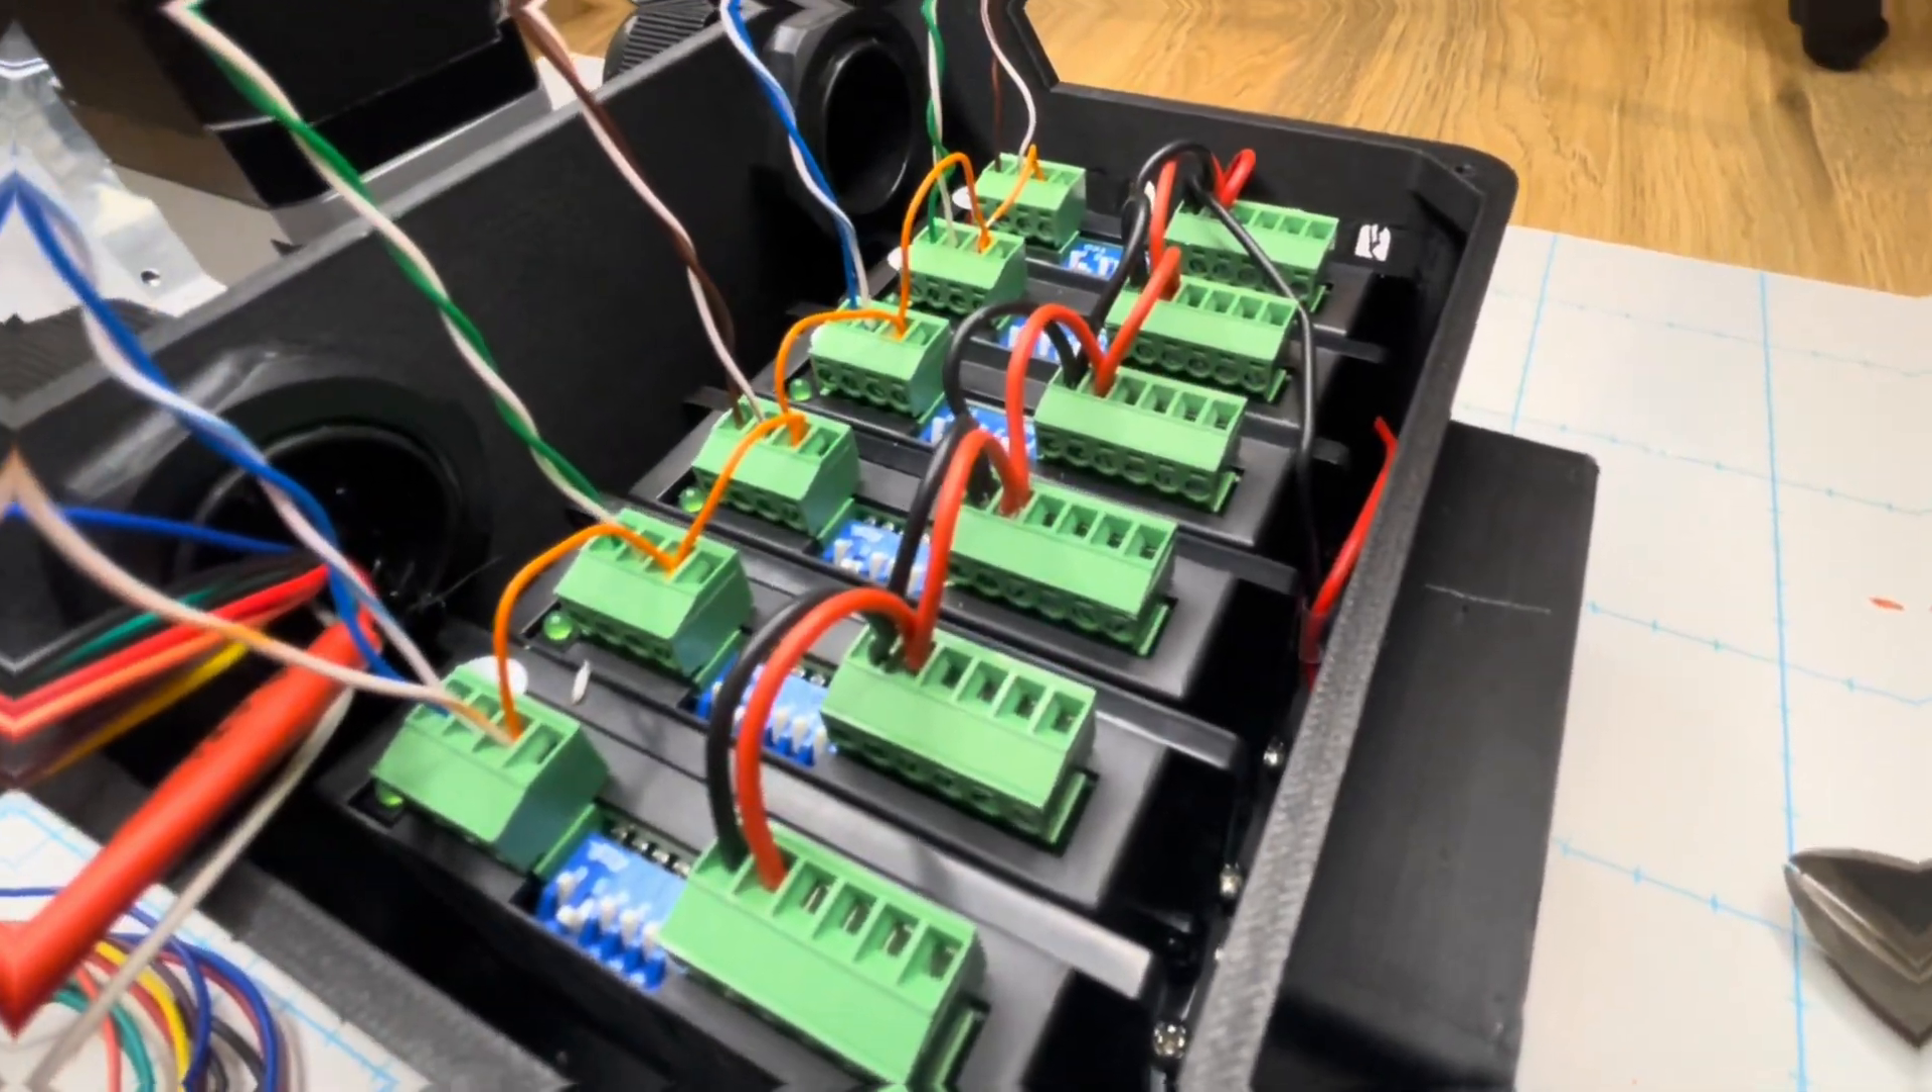We have all of our stepper motor control wires installed as well as the power cables.